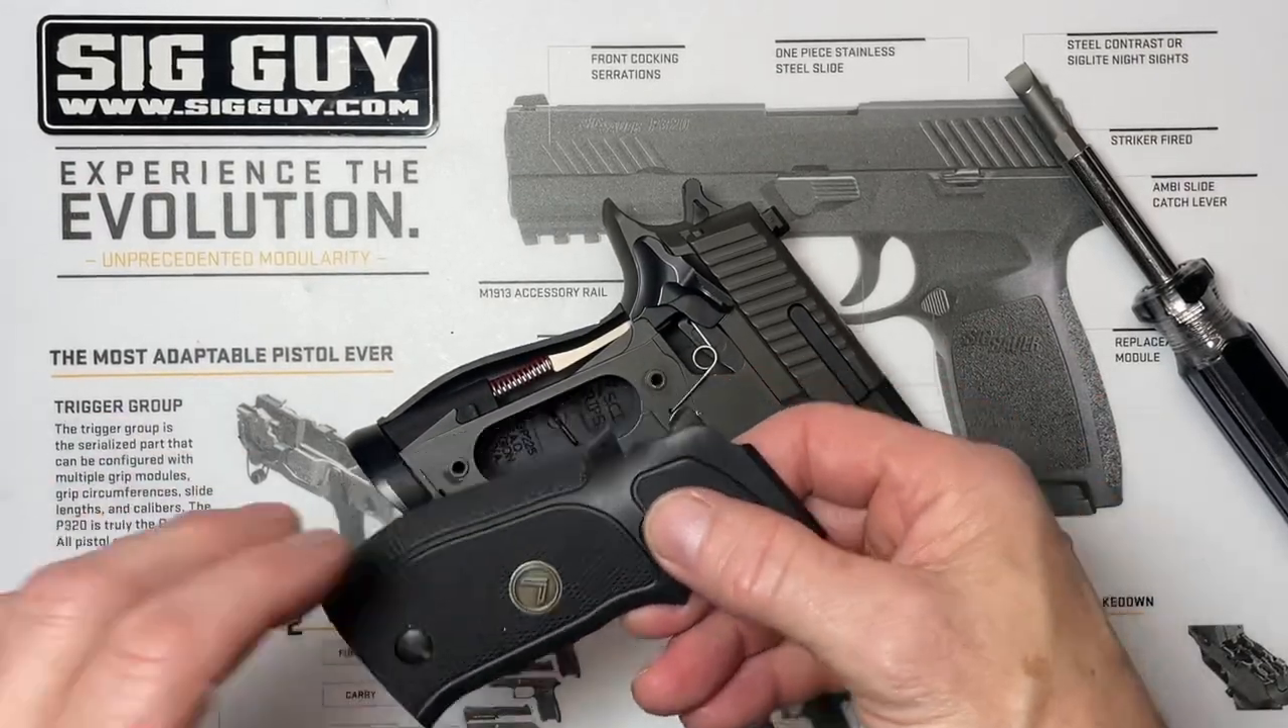The only thing that we have left is to reinstall our grip panel.